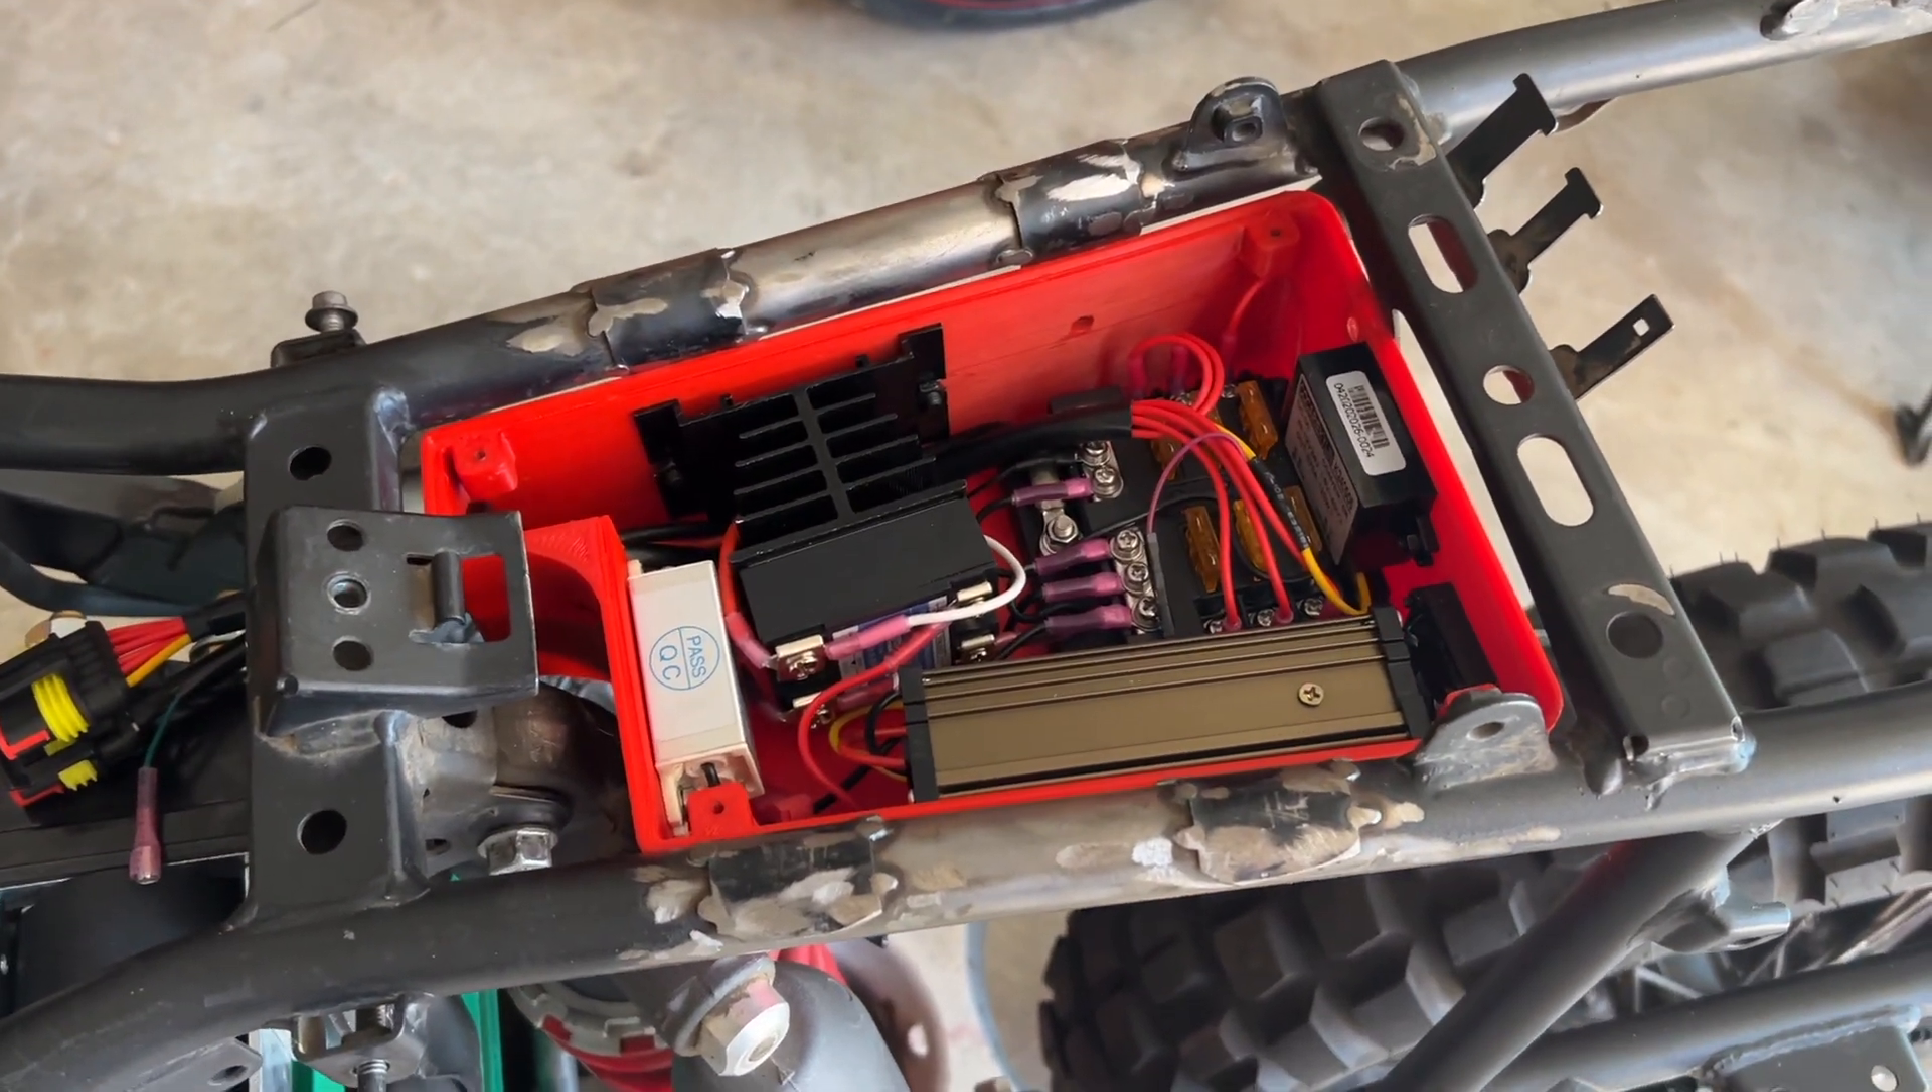And here is the power conversion box, as I'm now calling it, finally mocked up inside the frame in its completed state.